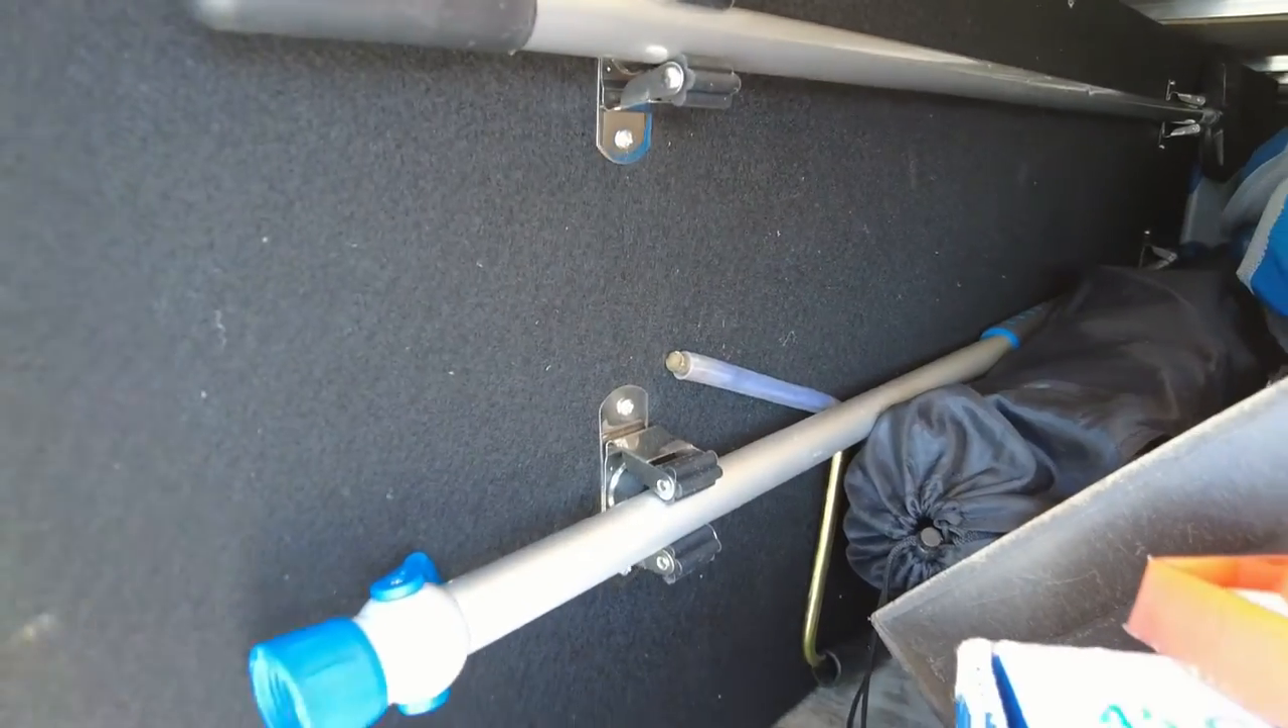Oh, by the way, did not shoot the video of this, but we now have our, our broom and our washer mounted on the, the wall back here.